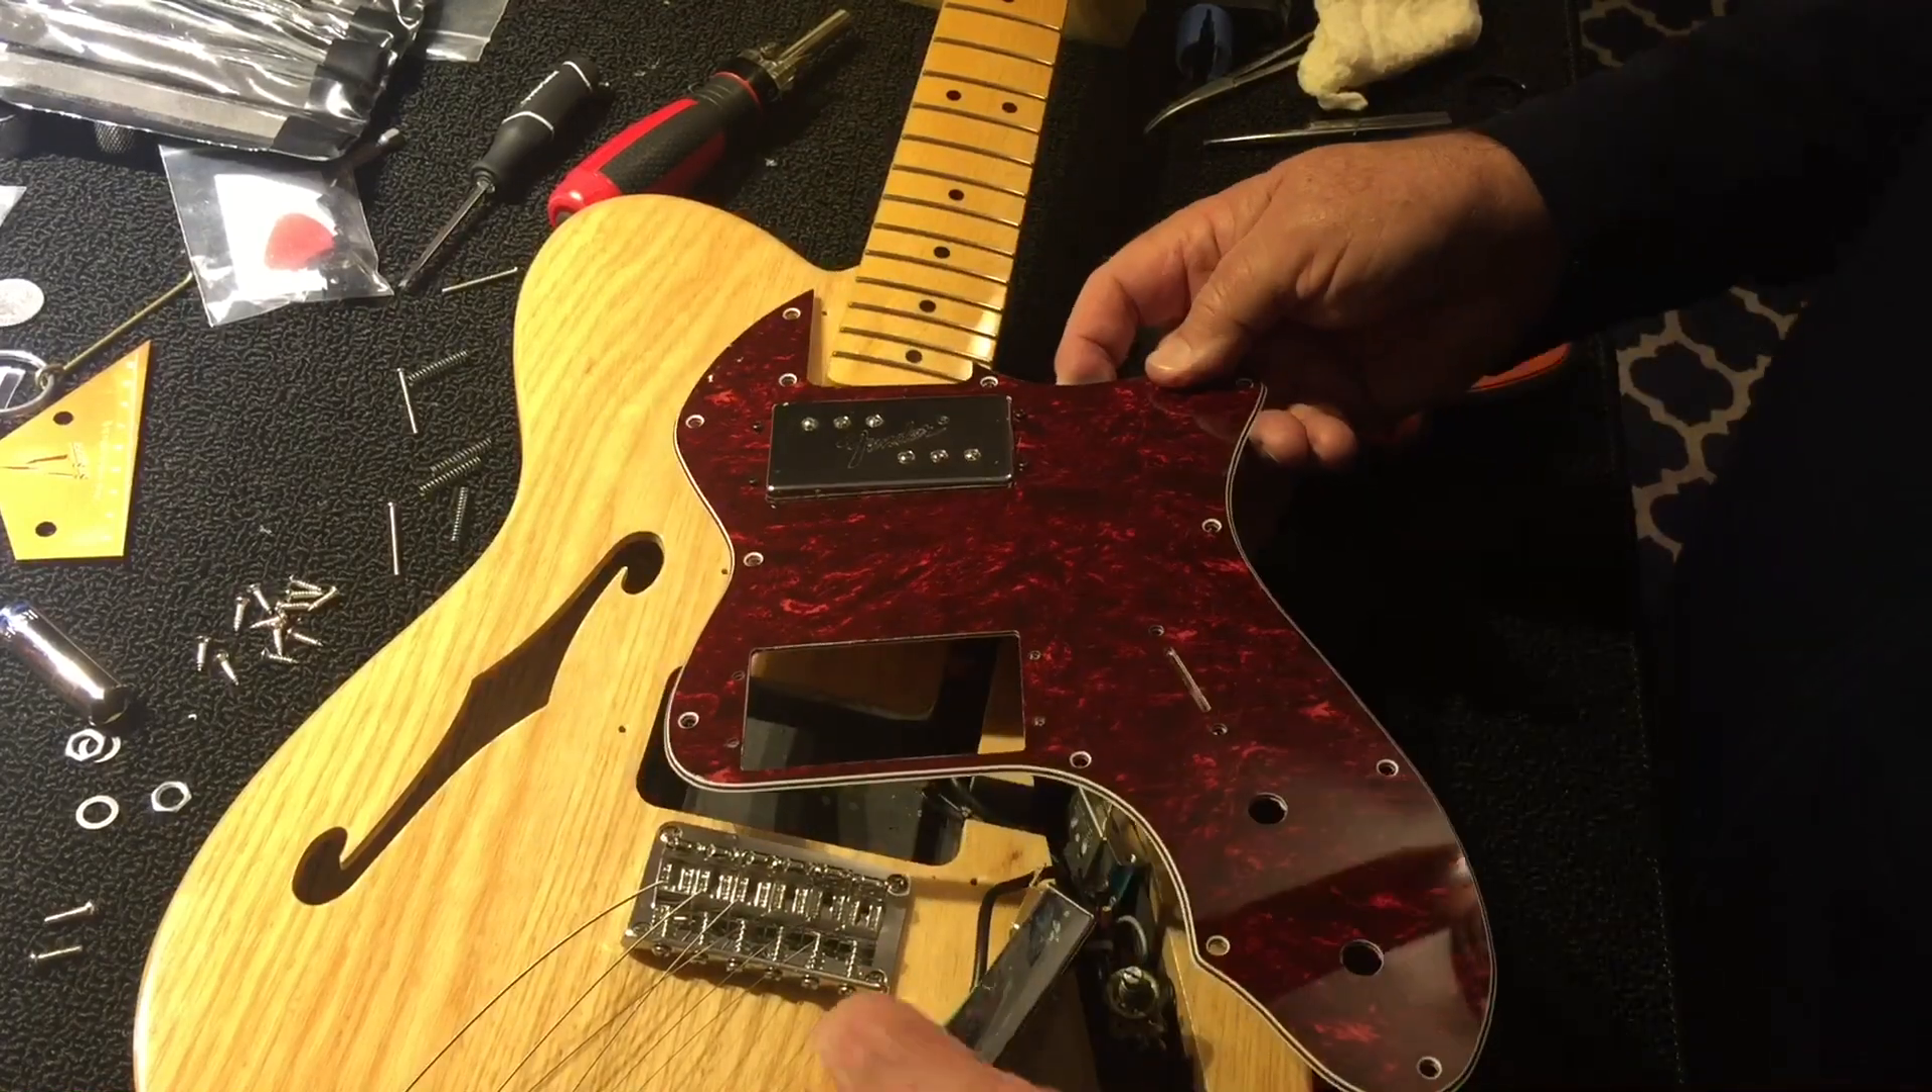So that's the first pick up in place.